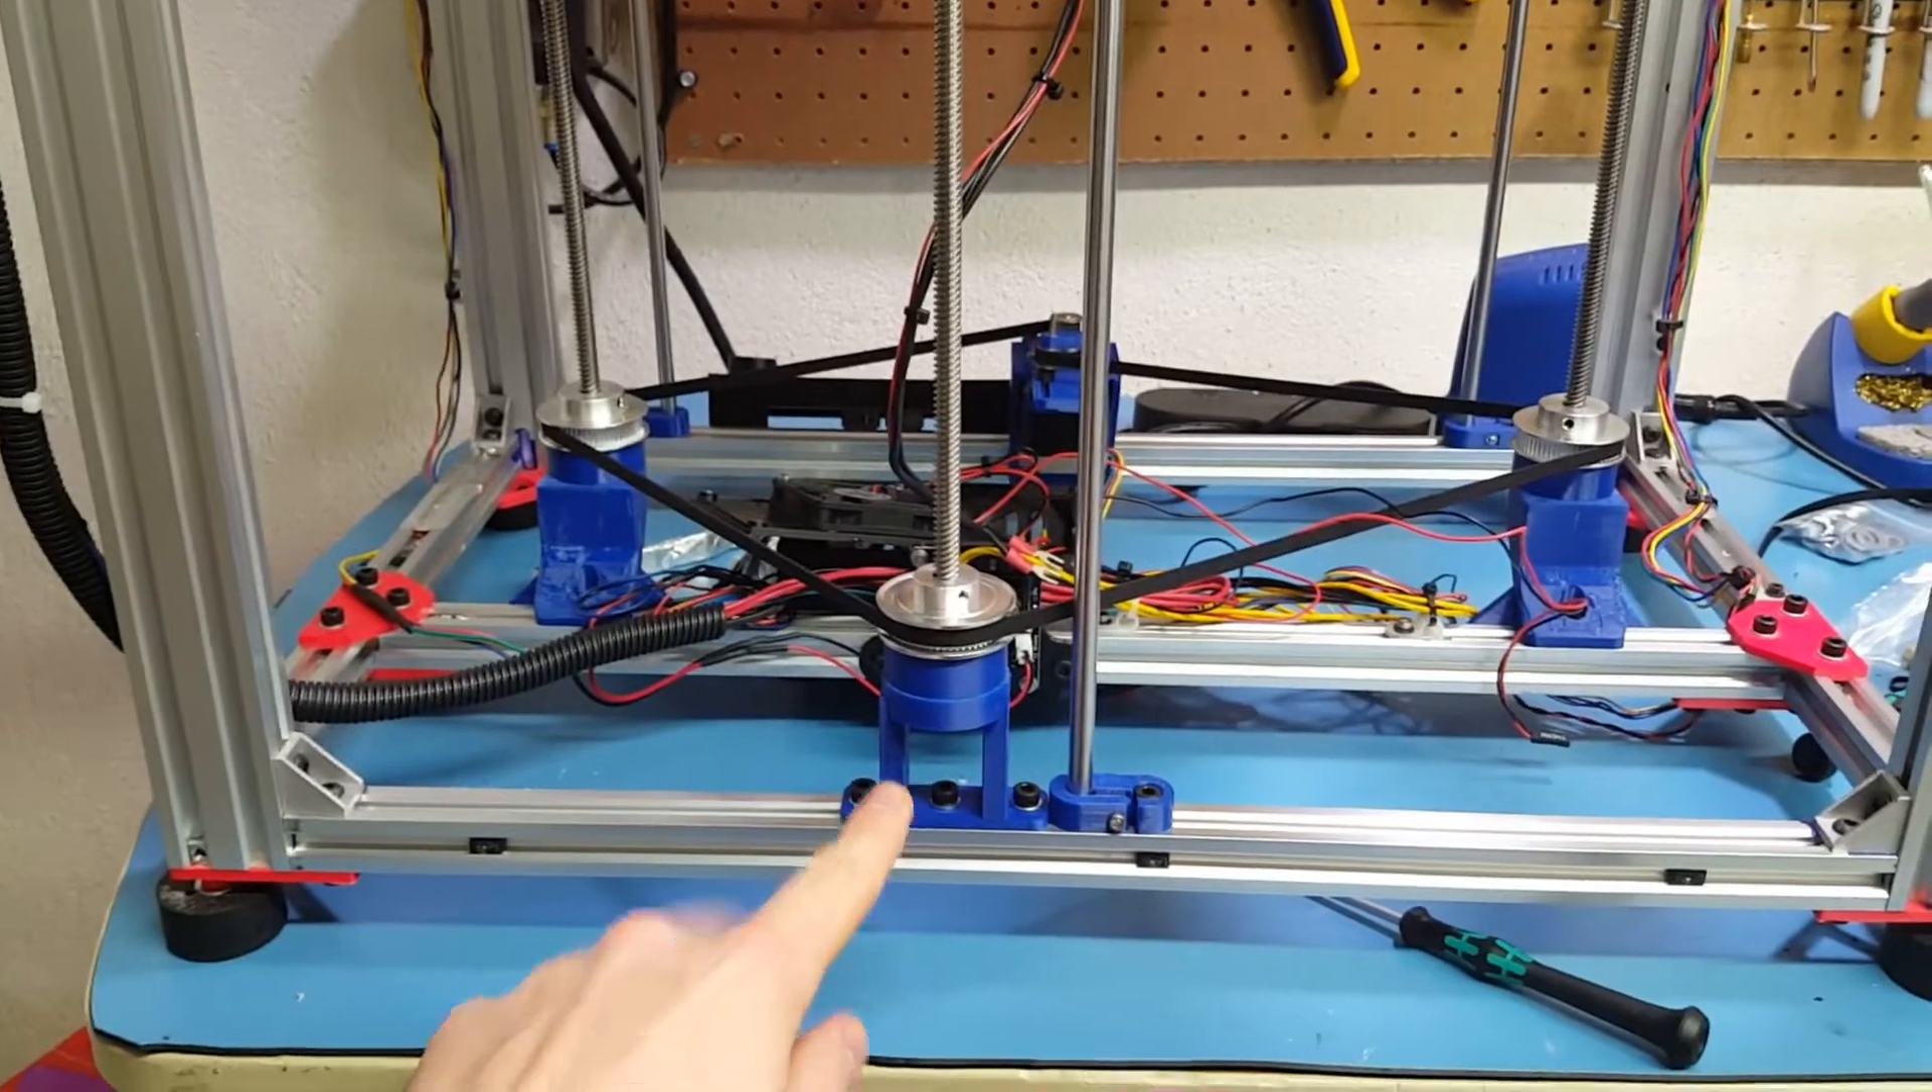So I got the third lead screw mount taken care of.